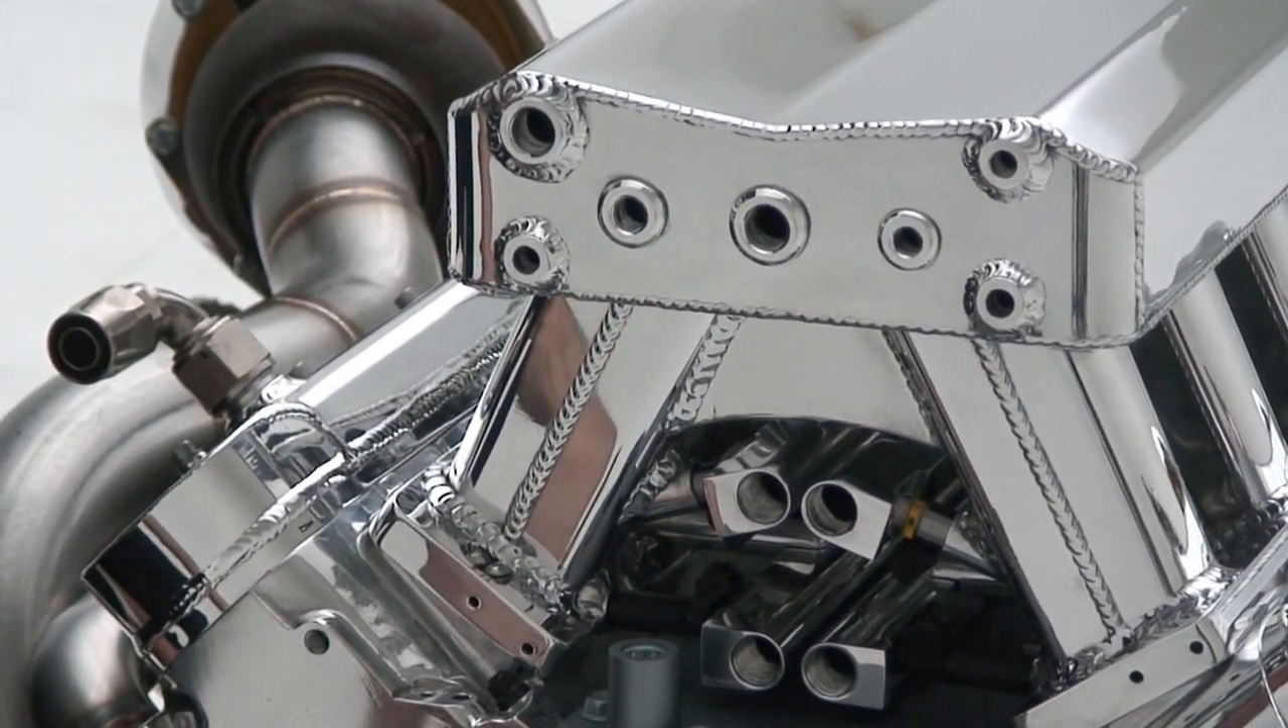We've welded in a bunch of specific bungs for fuel pressure reference or hard line reference for the gates or blow -offs and it's all done back here in the manifold.